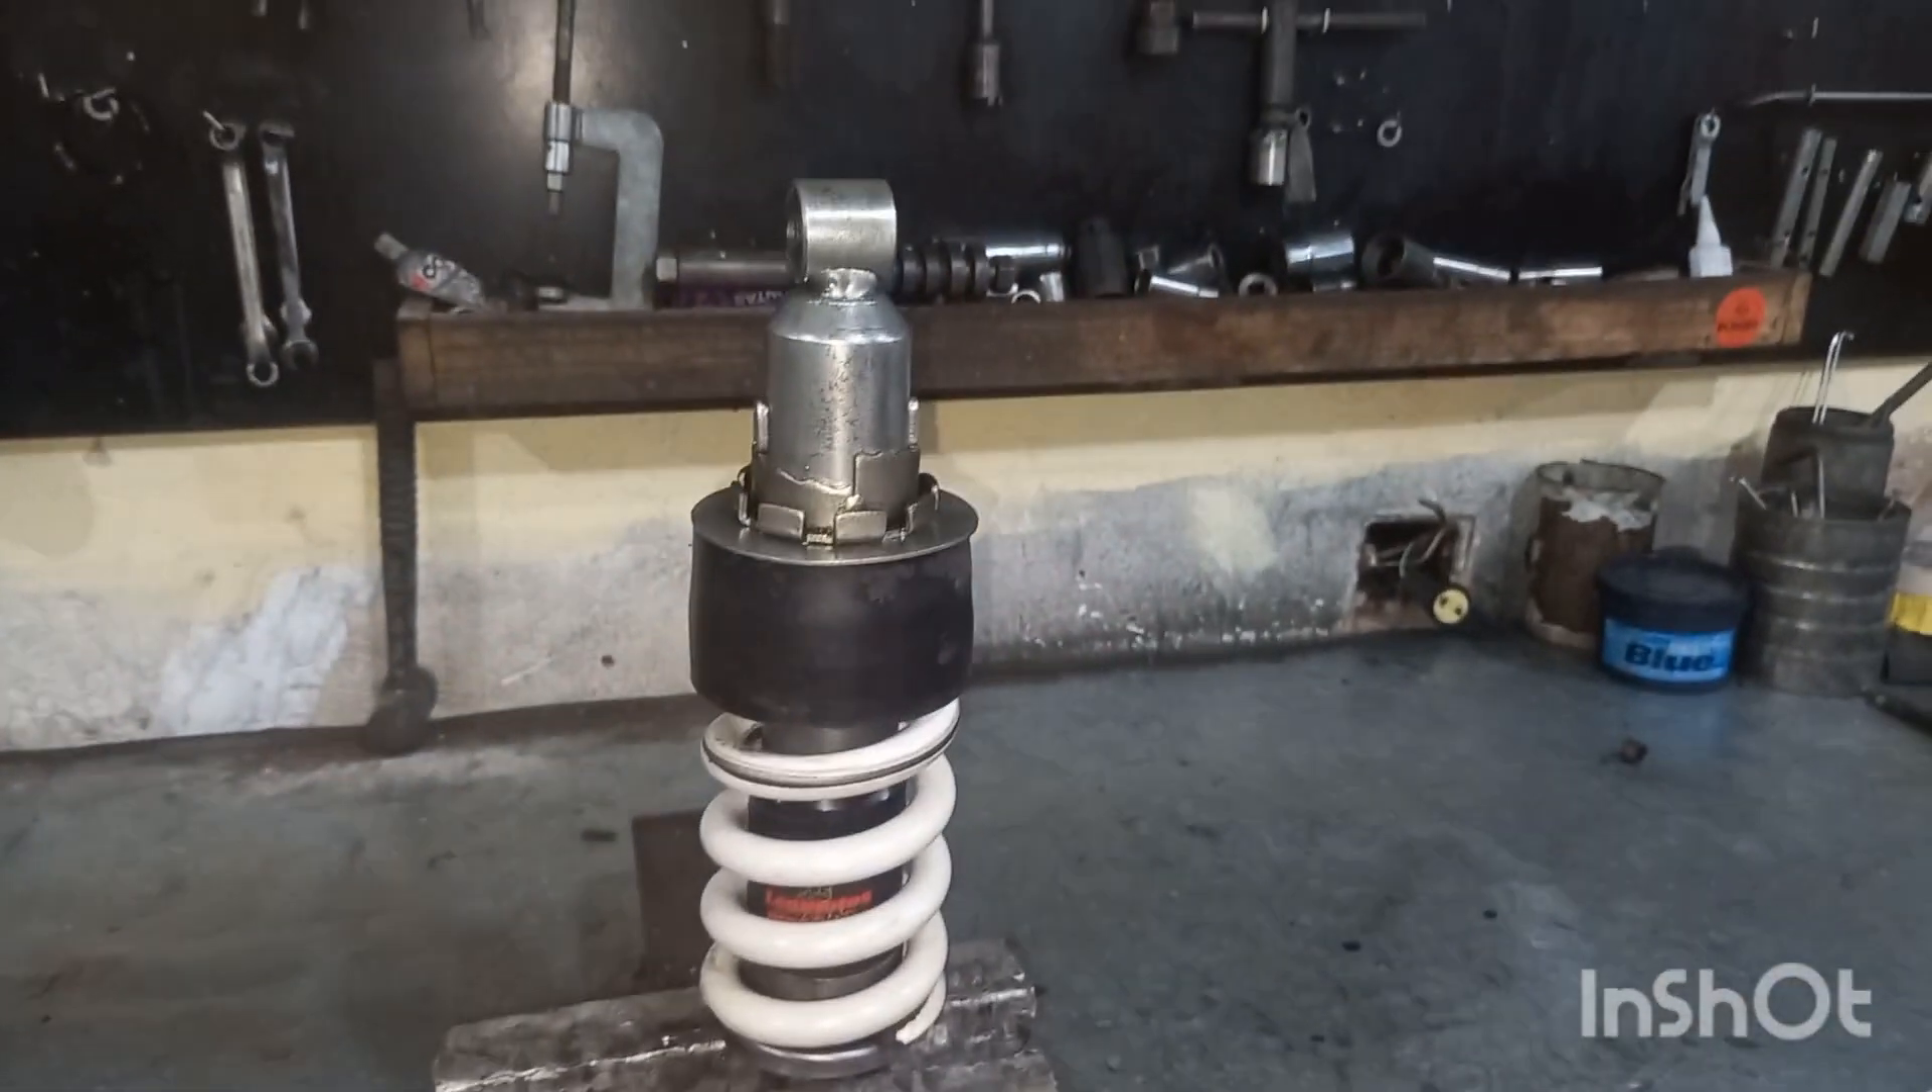Aí, galera, serviço finalizado. Já montamos a mola, montamos tudo.